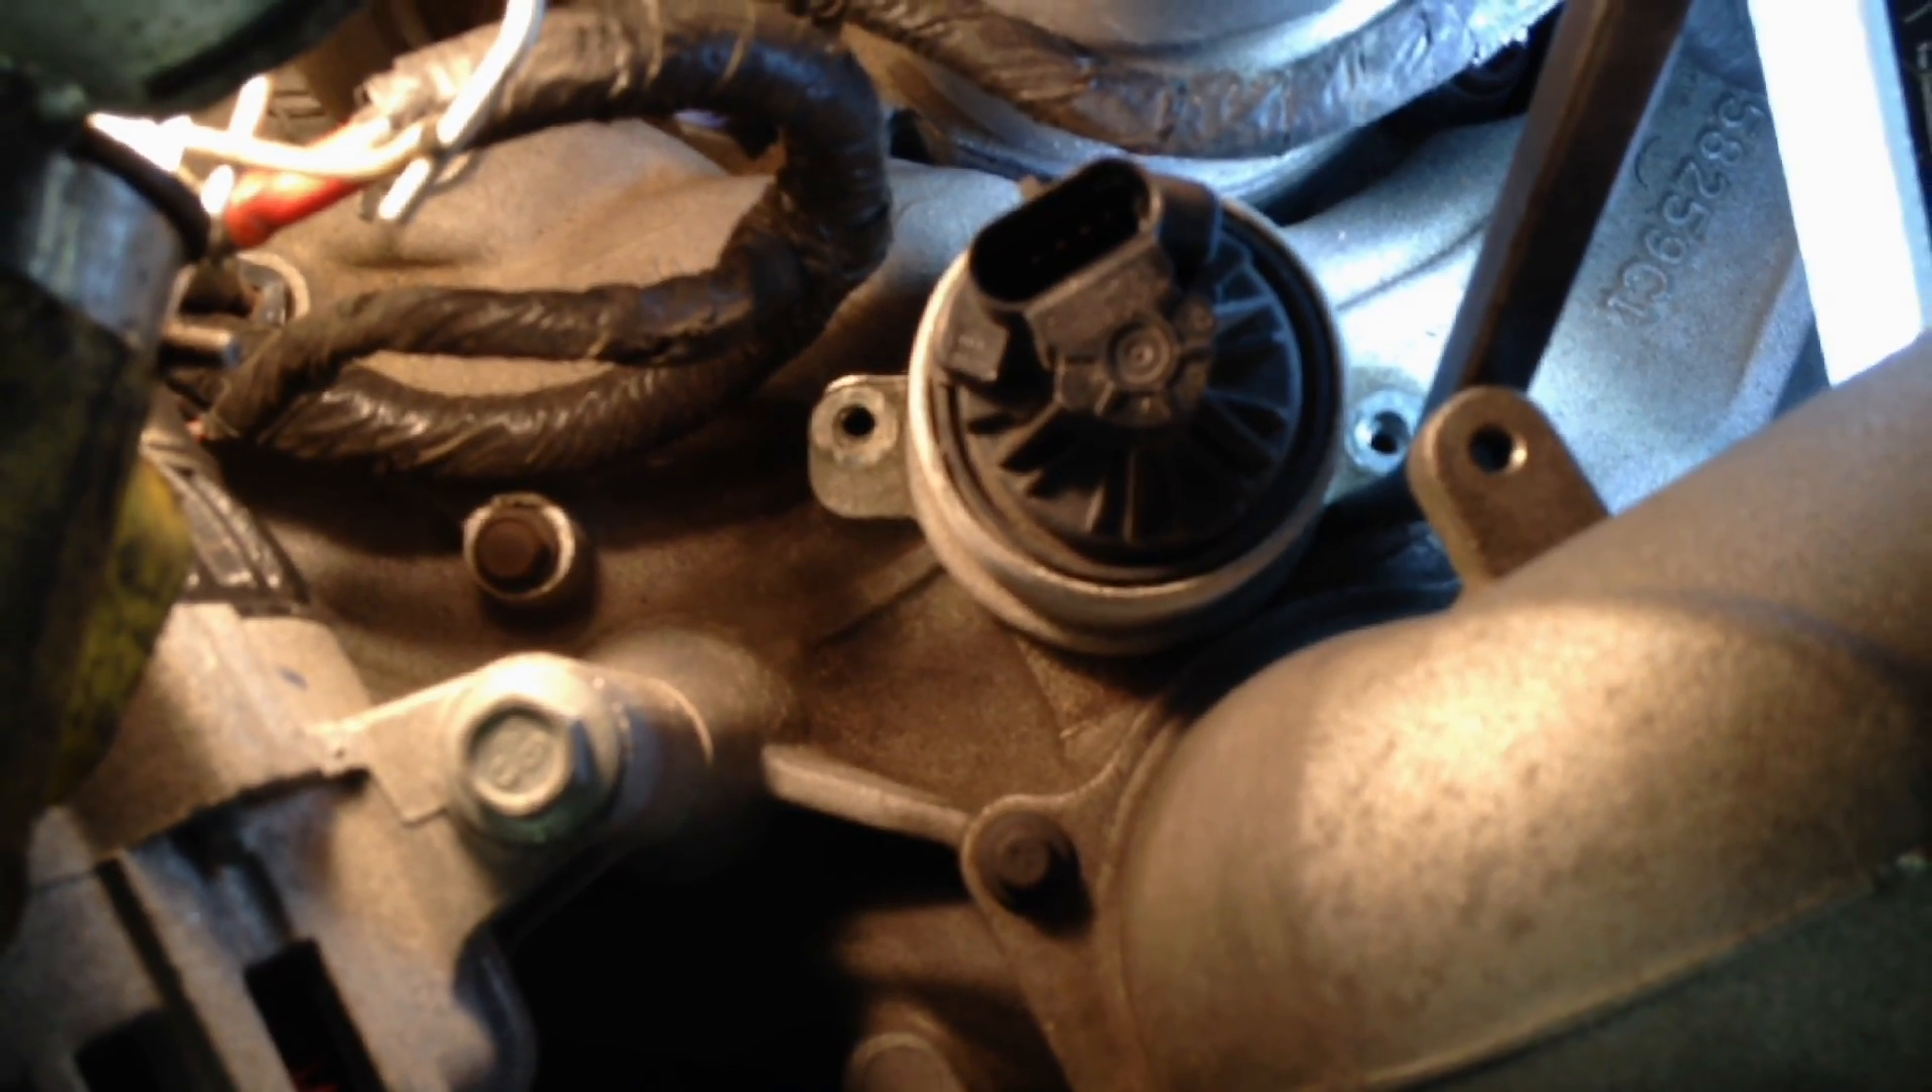Okay, so our bolts are out, the valve's still in there.